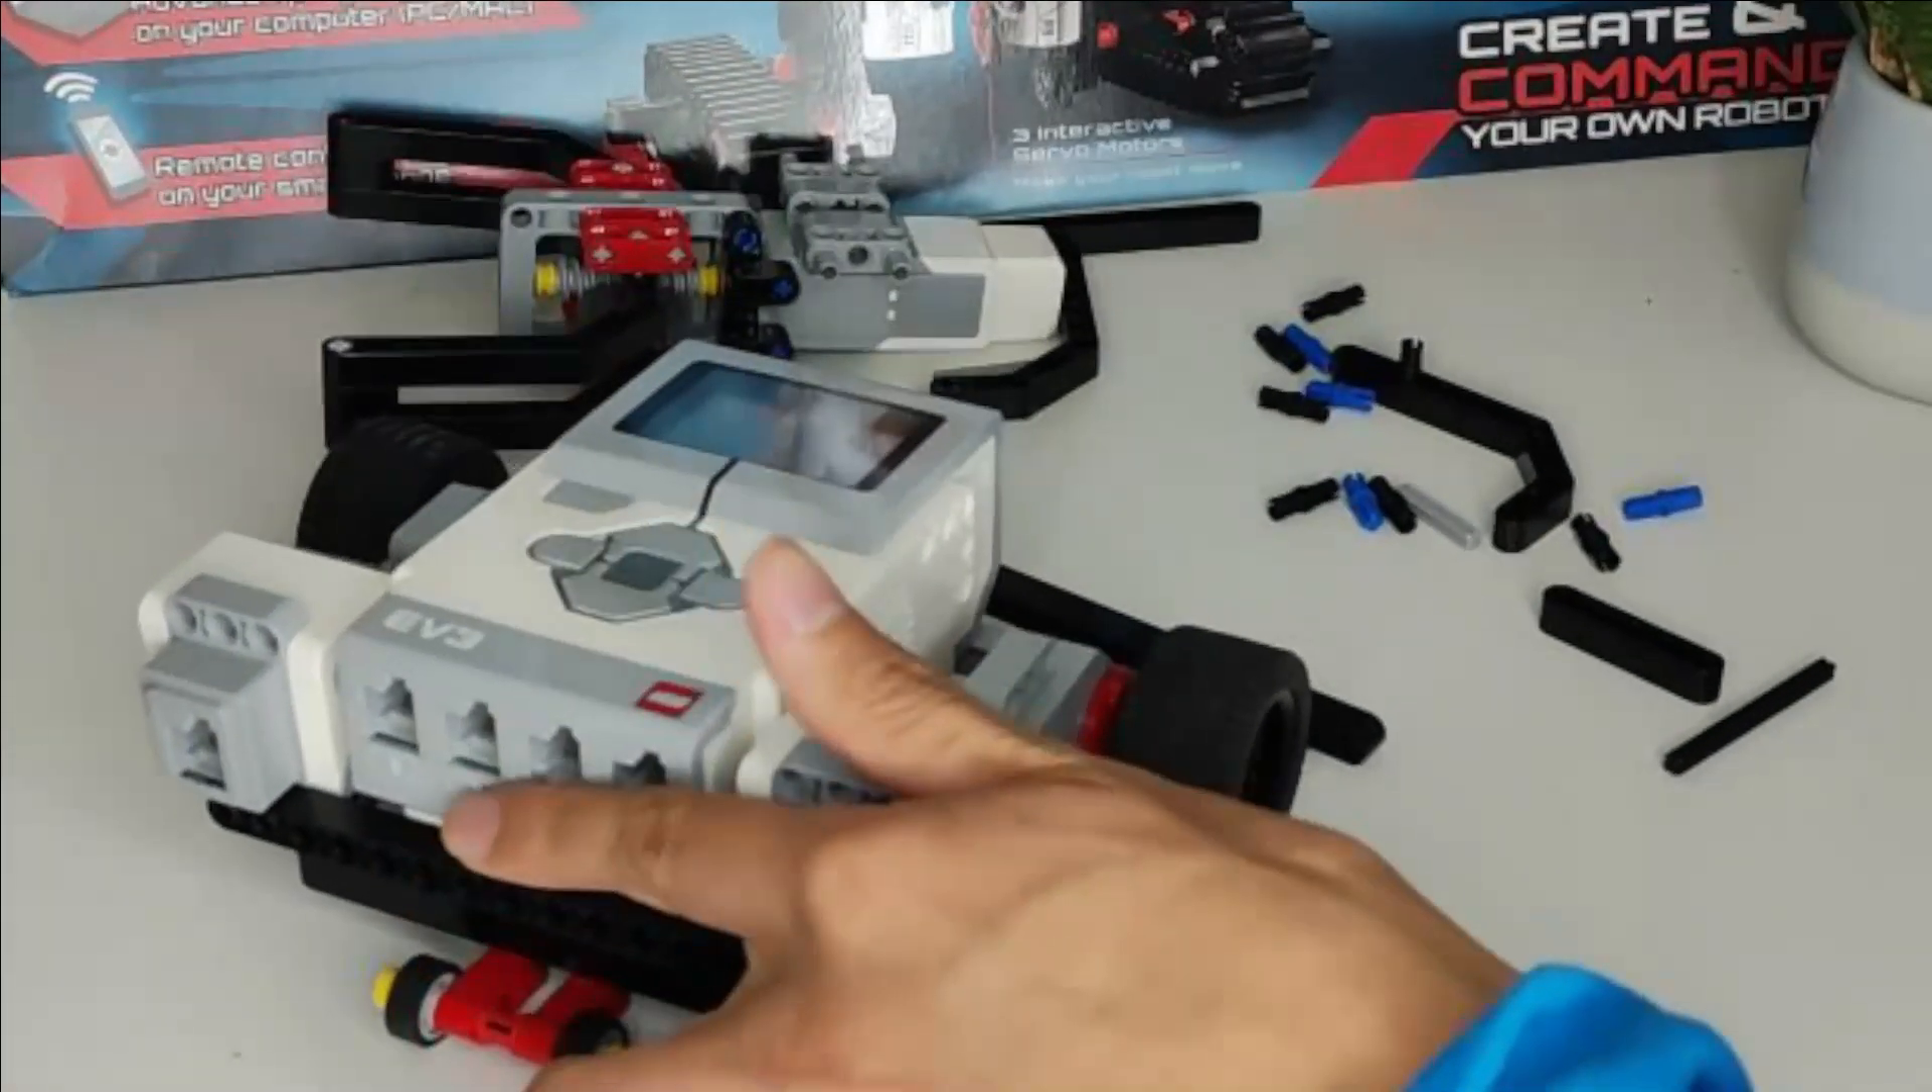Add the brick and that is the driving base of the new robot complete.